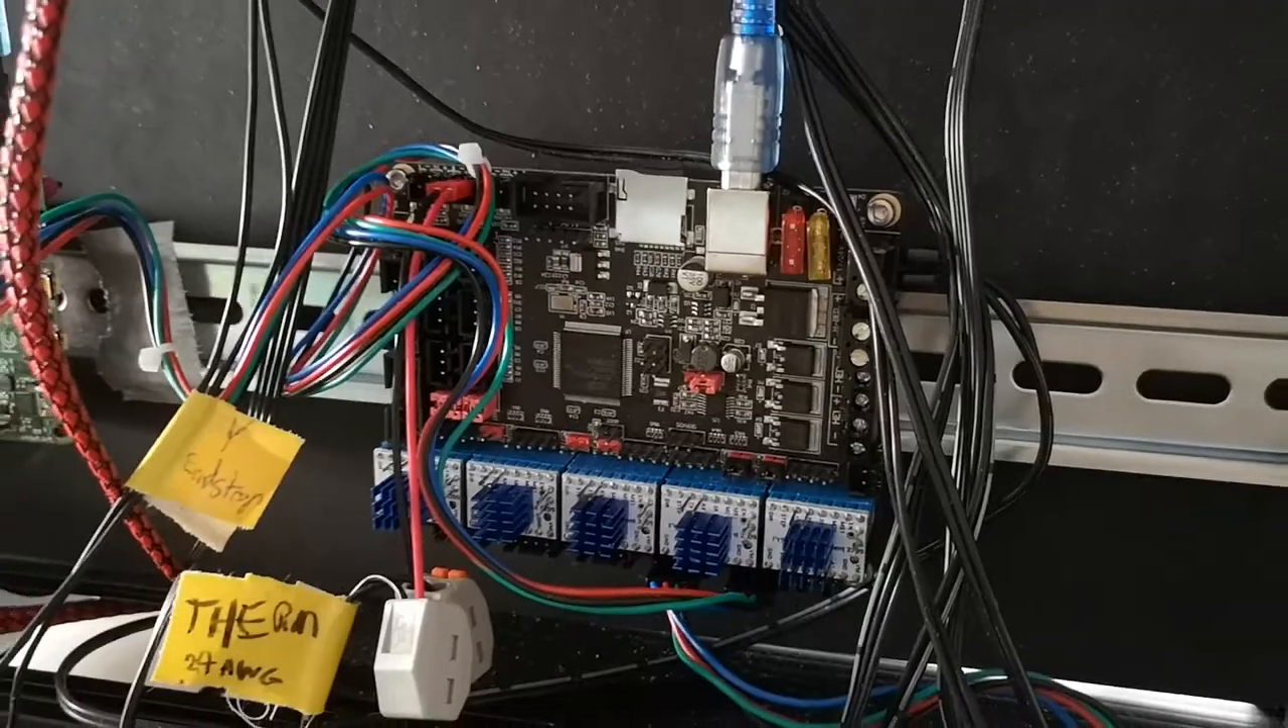Some of the connectors are starting to get wired up which is fine and this is where I'm held up.